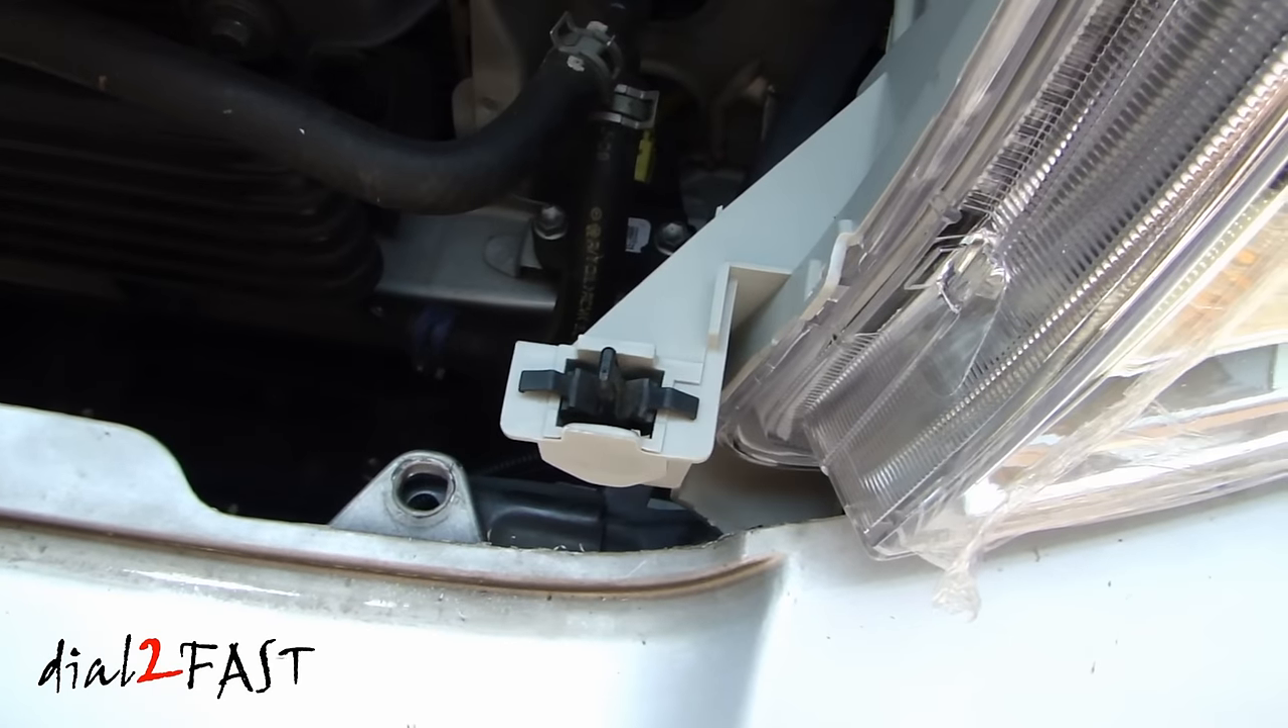Okay here's our clip installed on the new headlight.